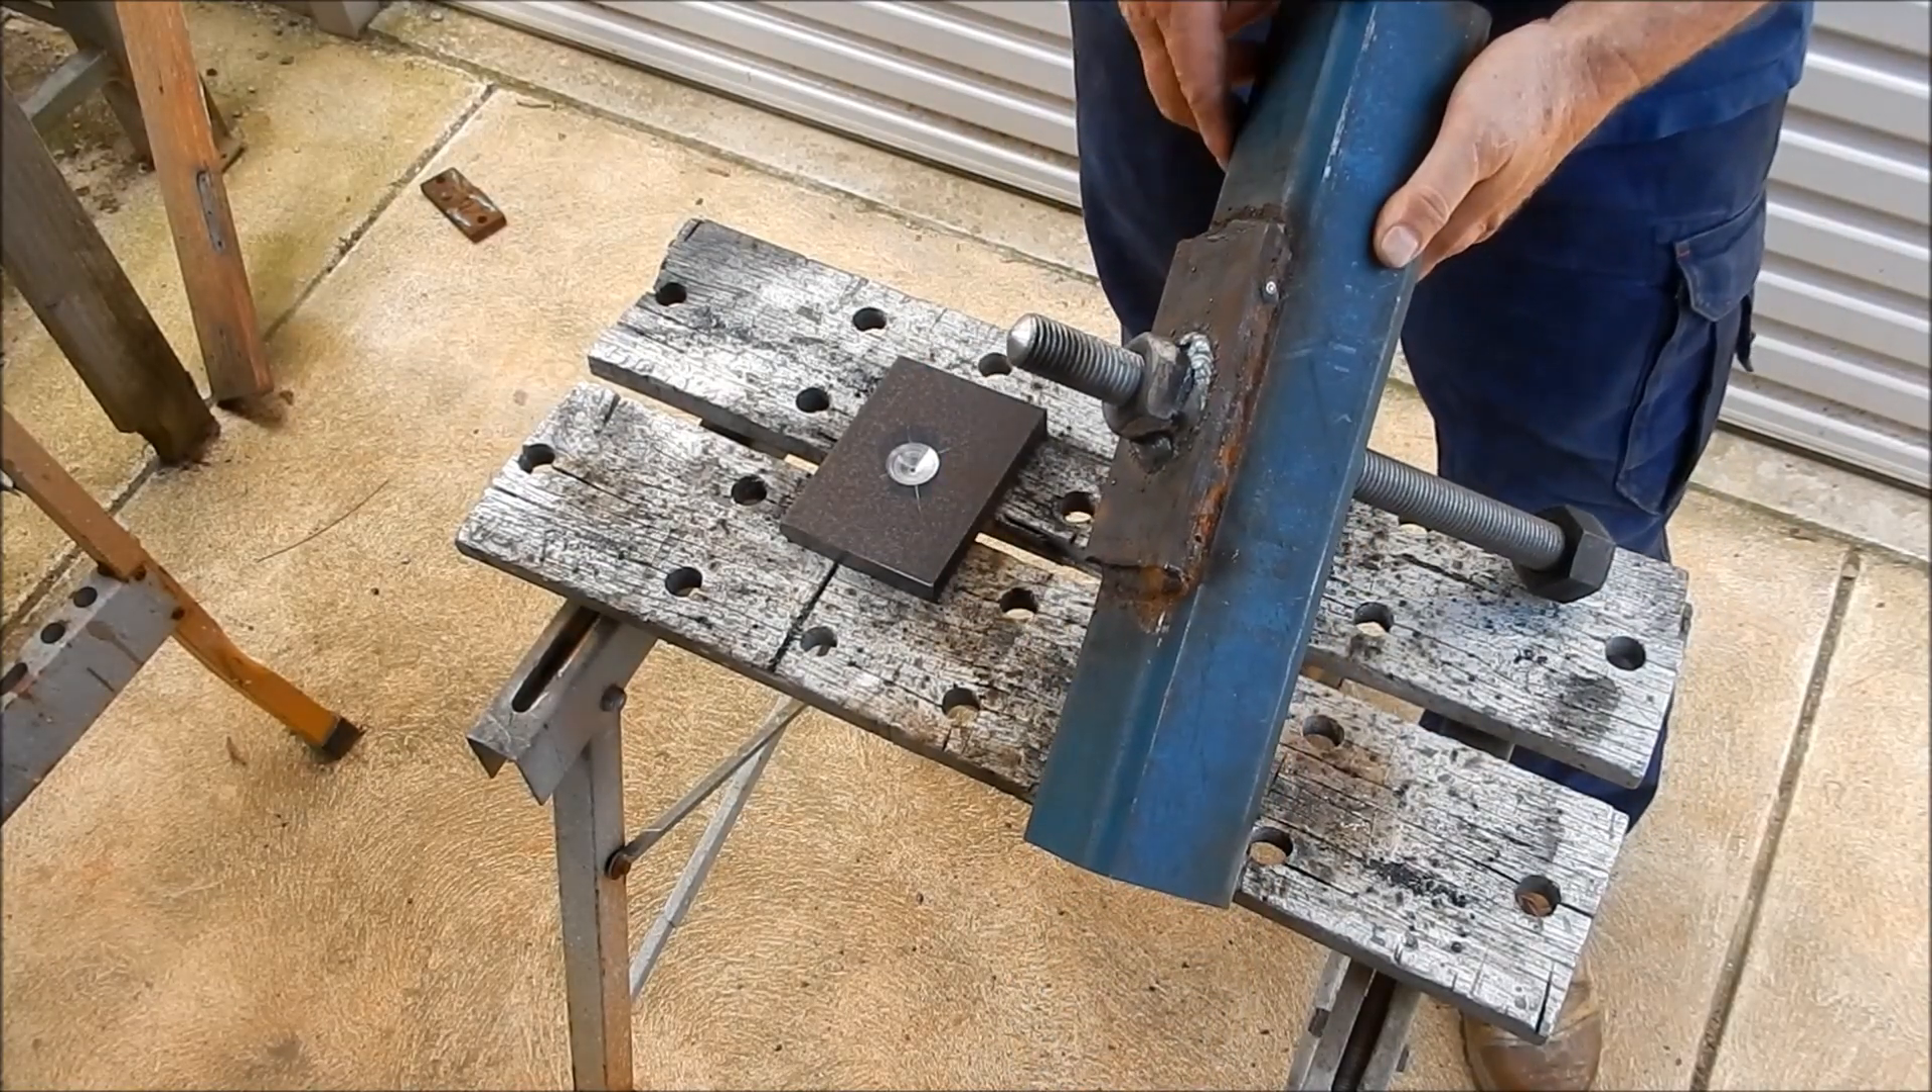I've welded a compensating plate onto this 75 x 75 shs.